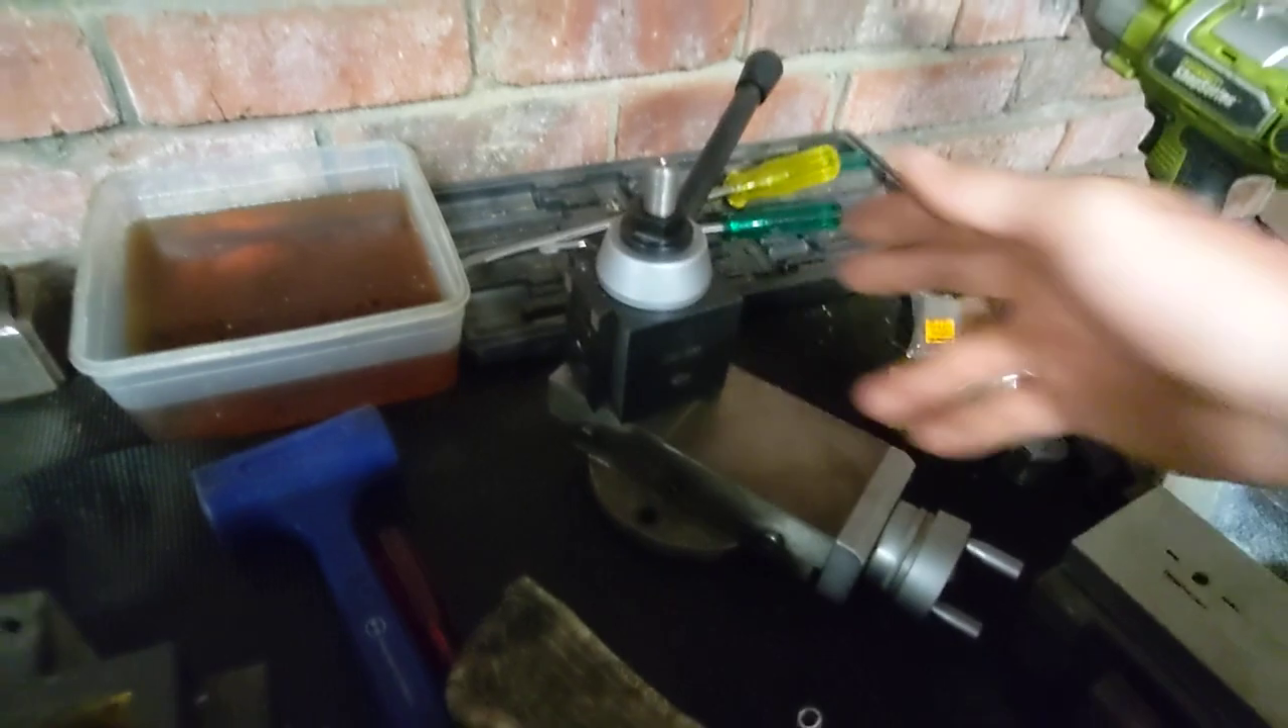That took me a little bit, but the end product, or the end result was that I was able to get these quick change tool posts mounted.